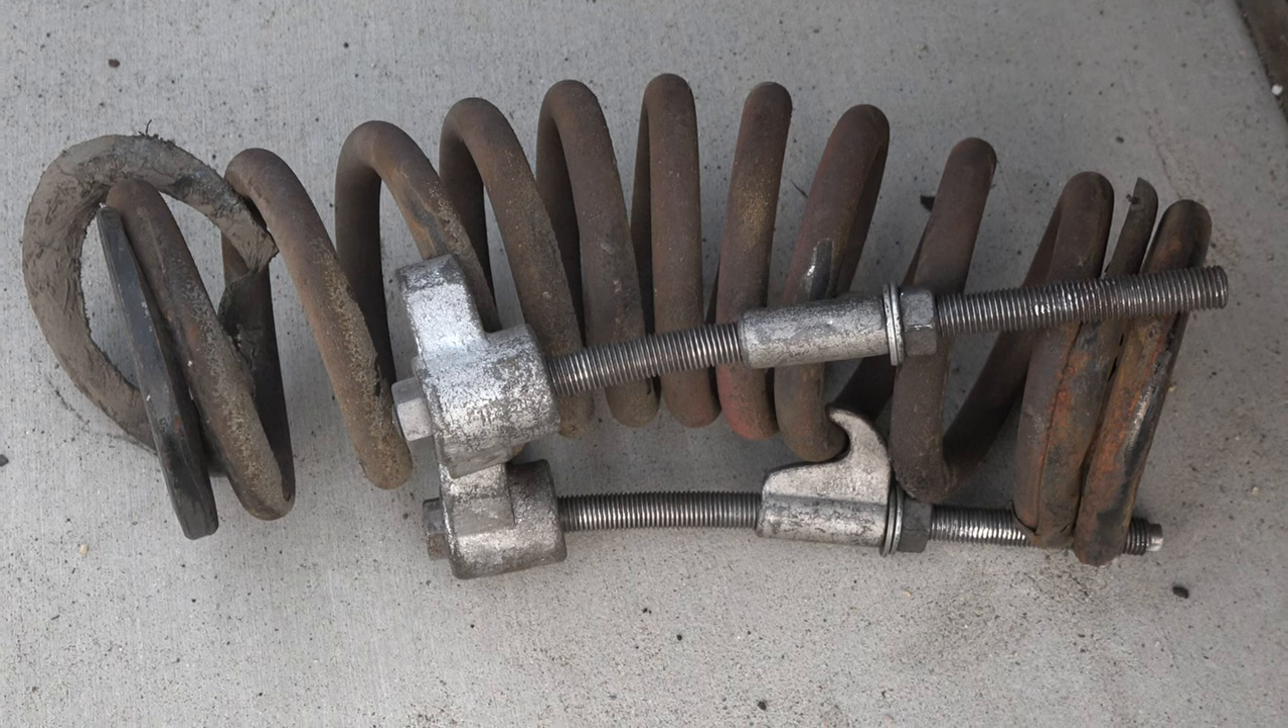Well, the good news was that I now had the spring out.